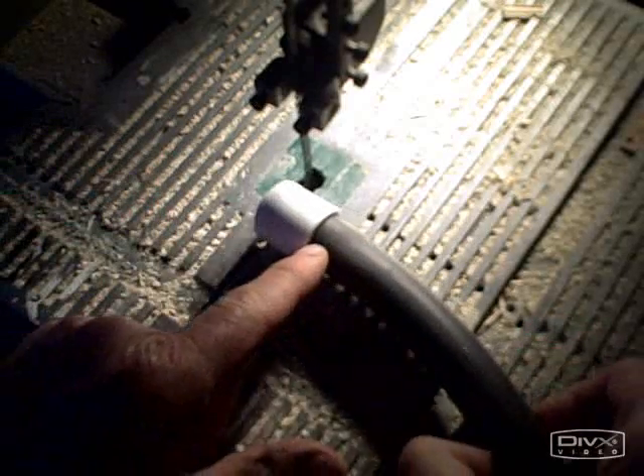We've installed our heater hose inside our half -inch PVC cap.